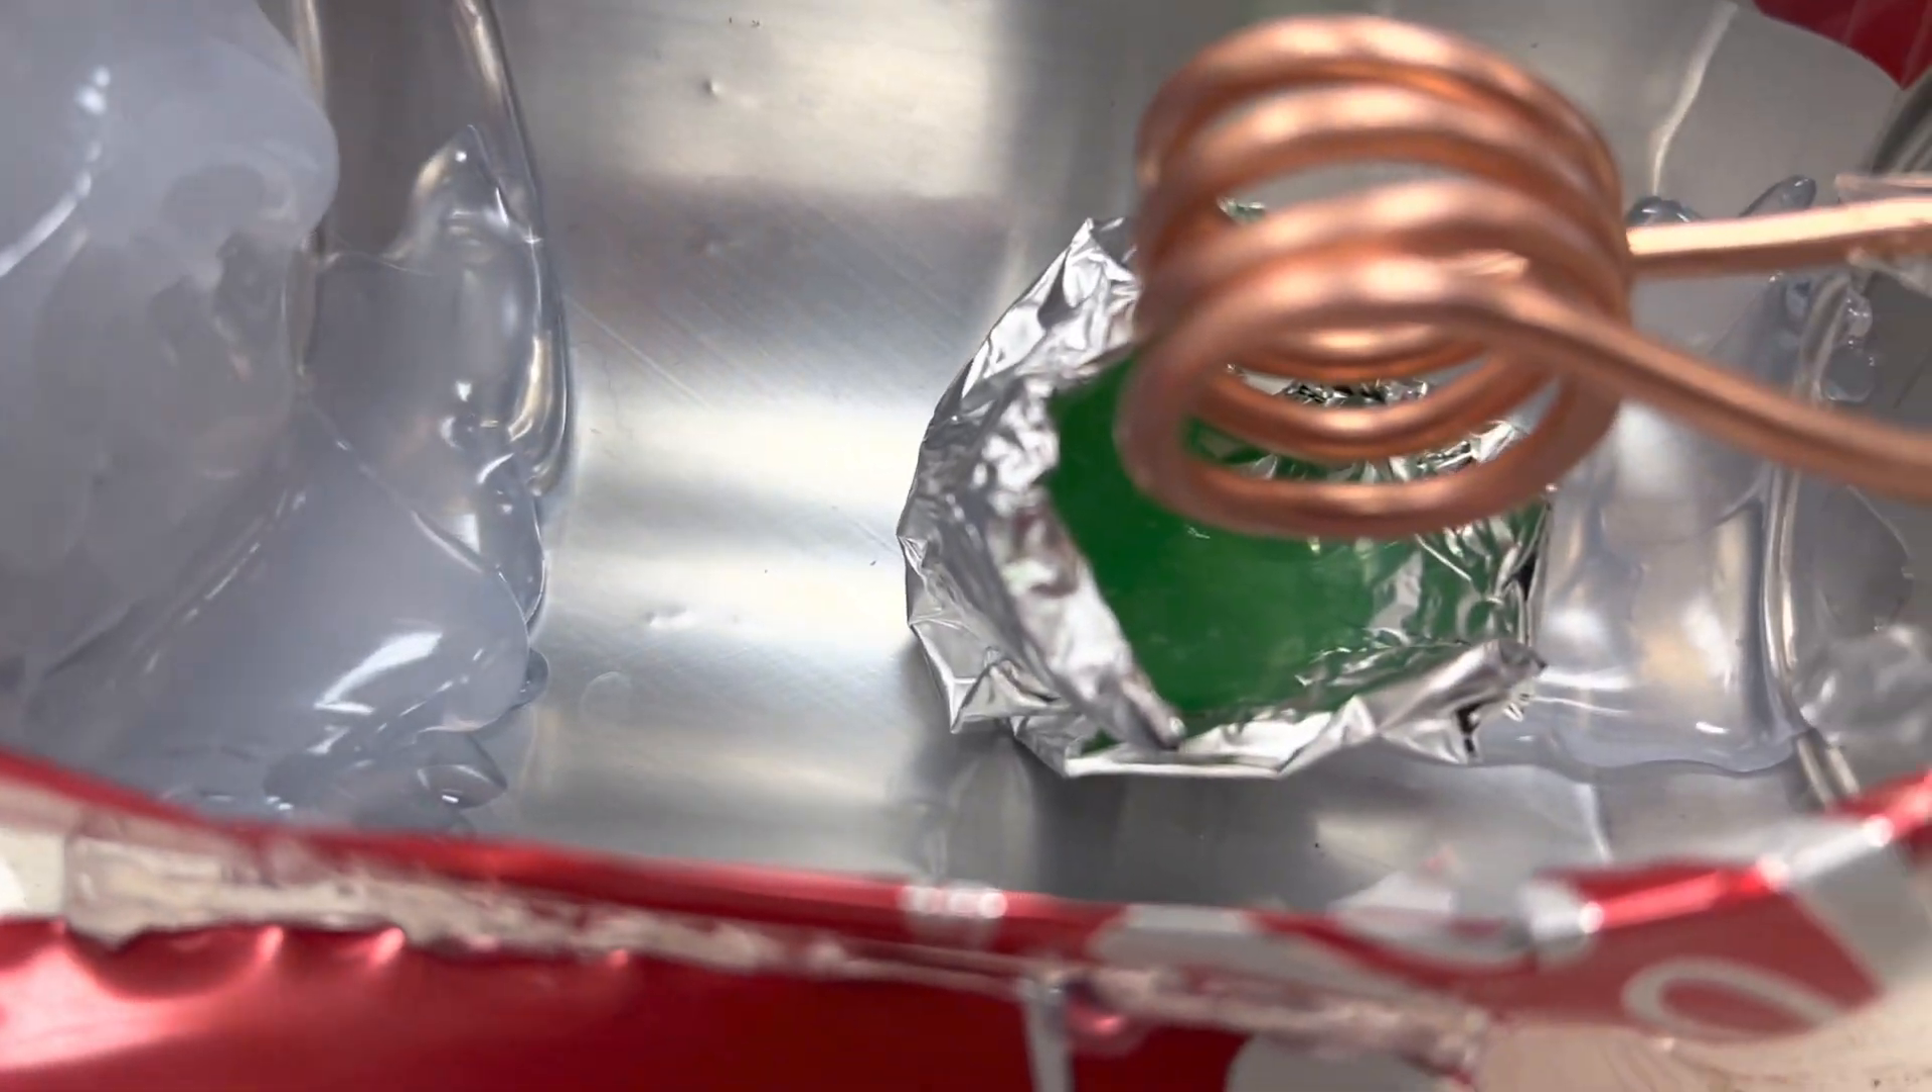Here you can see I have added my little foil bowl and sterno jelly.